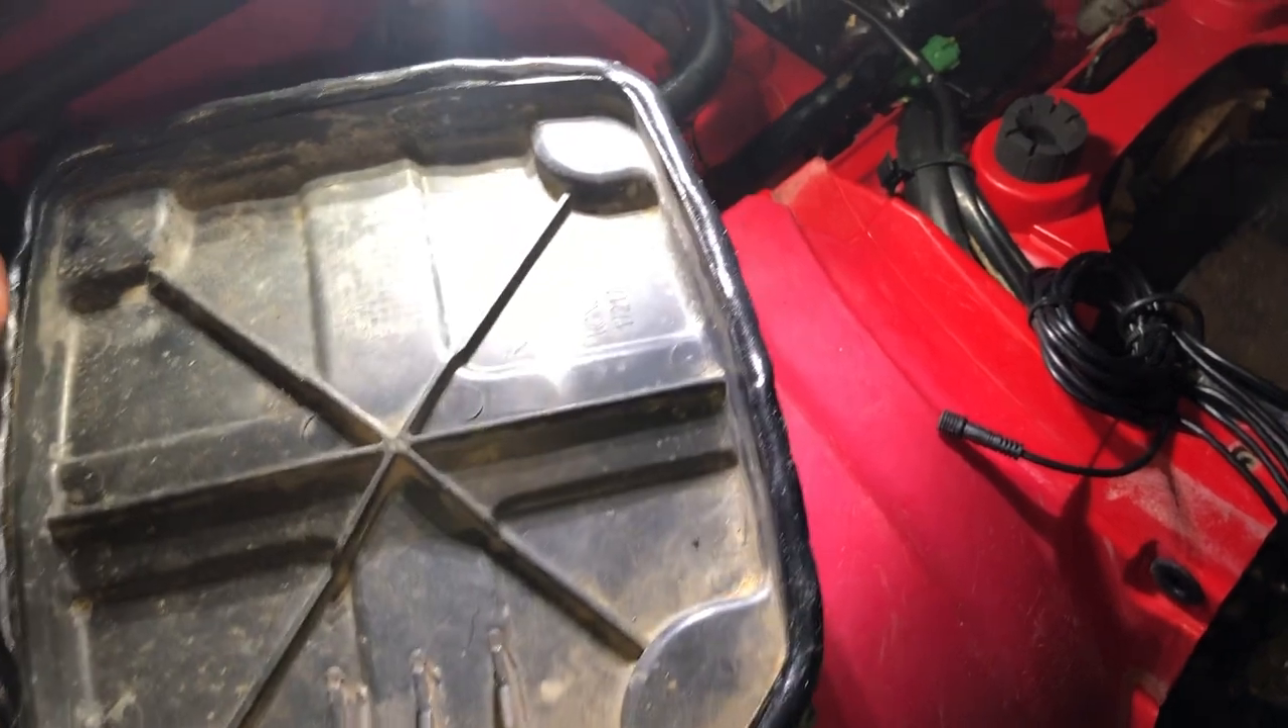But i'm almost finished up so i got the putty pushed down in the air box lid and i'm about to uh throw it on and see how it does.